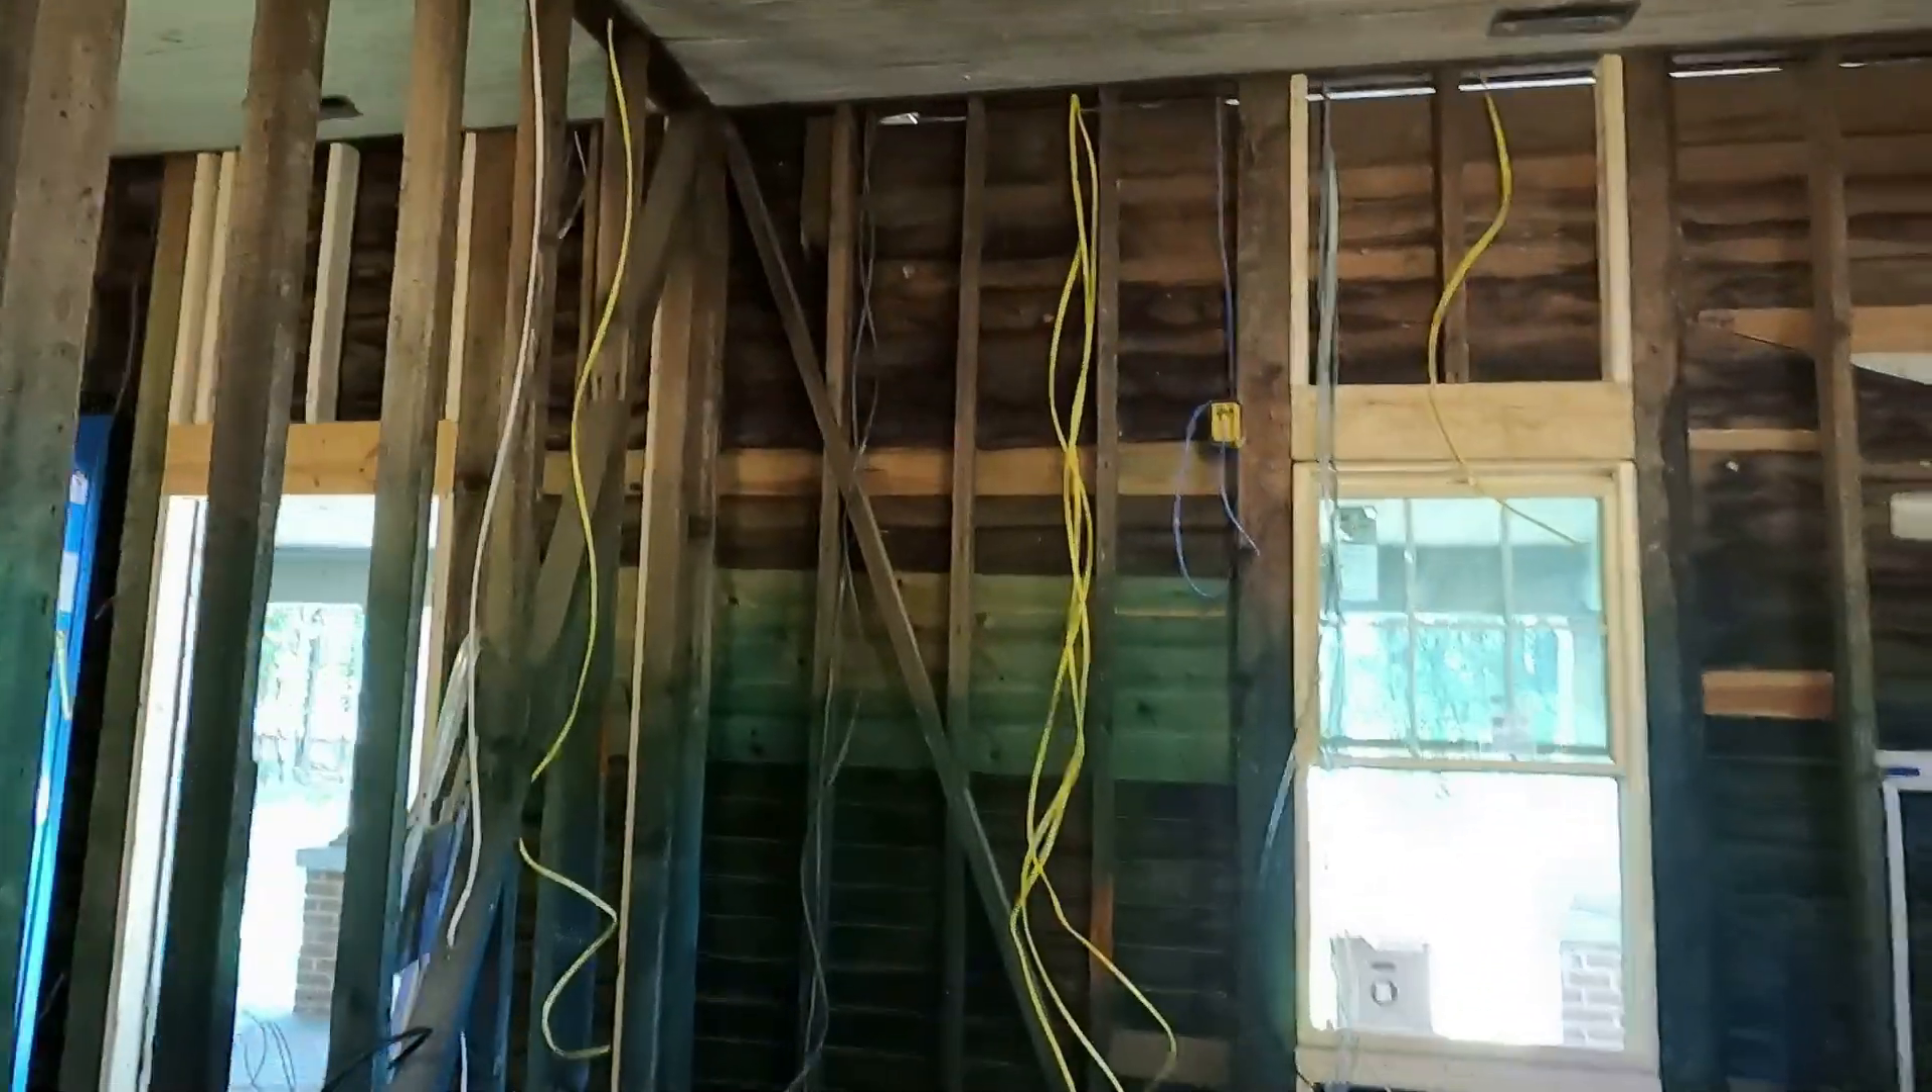So like here in the kitchen, you know, we've got all these wires we ran that are just hanging.